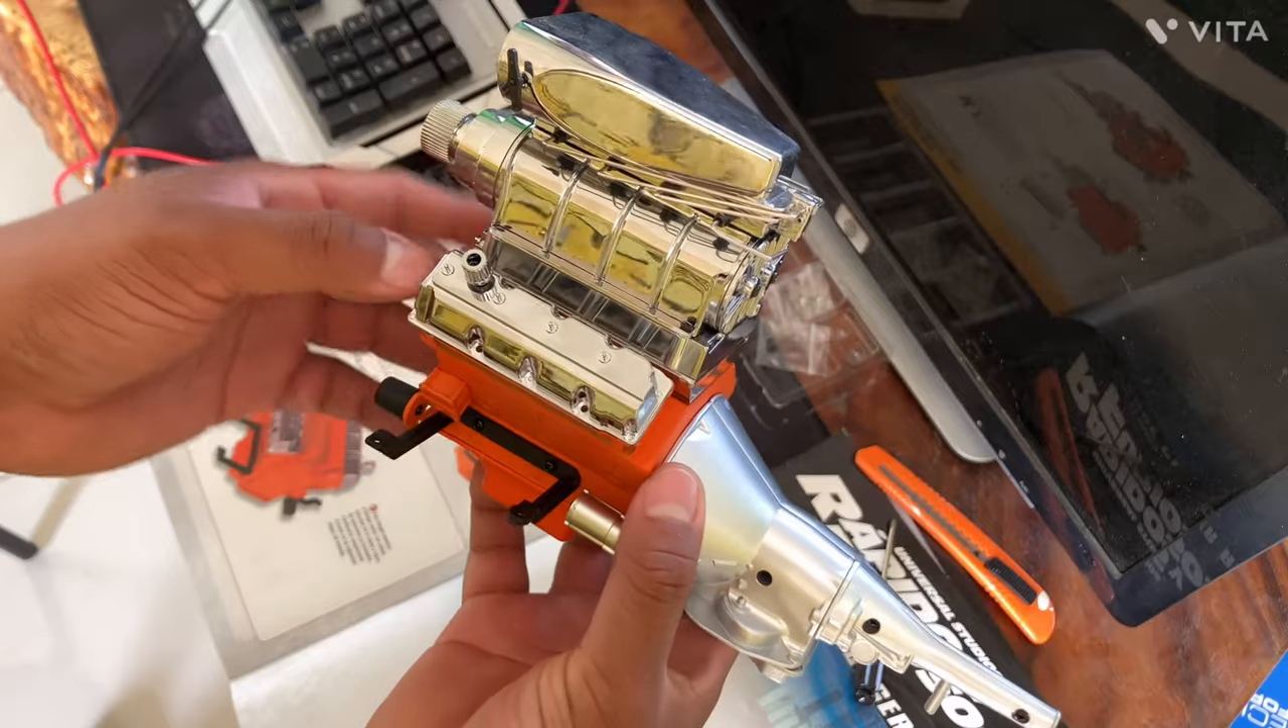Ya pusimos las tapas de los balancines así debió de haber quedado.